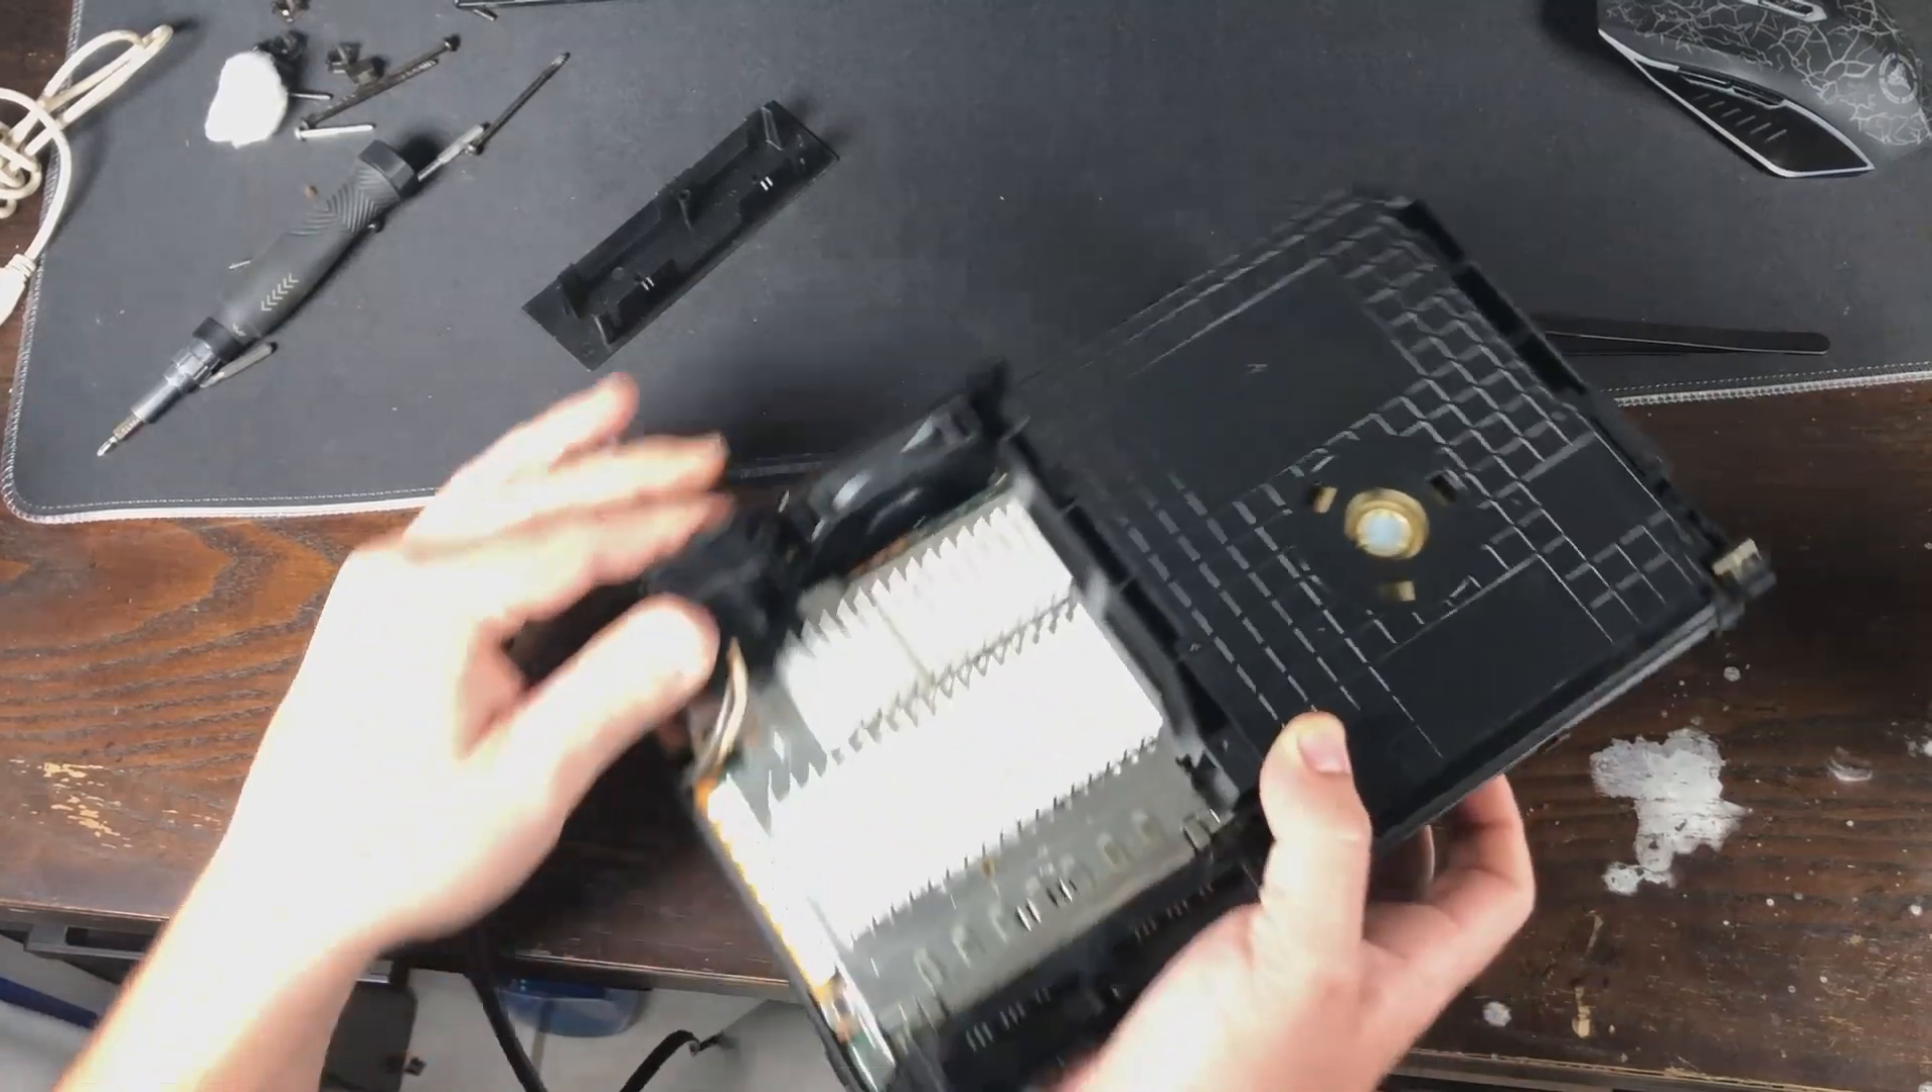All right, I think now I got everything except for the top case. Let's test it.